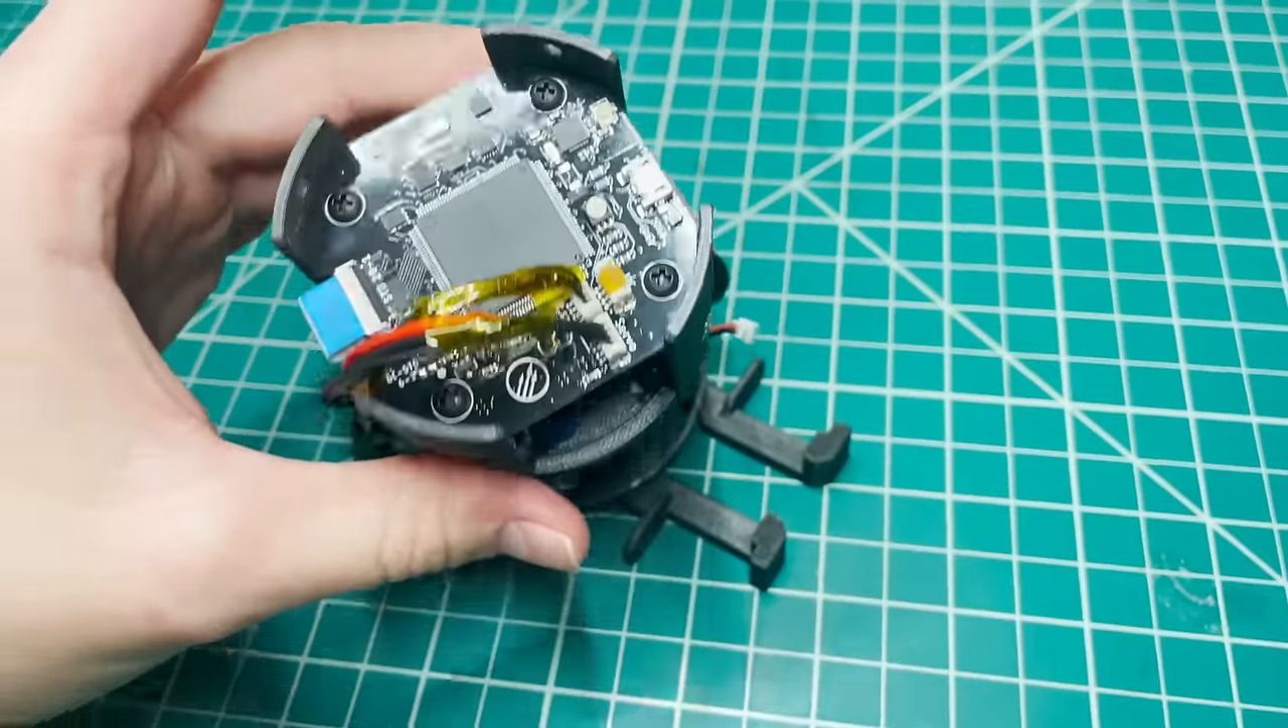And here is our completed lower and middle avionics assembly.